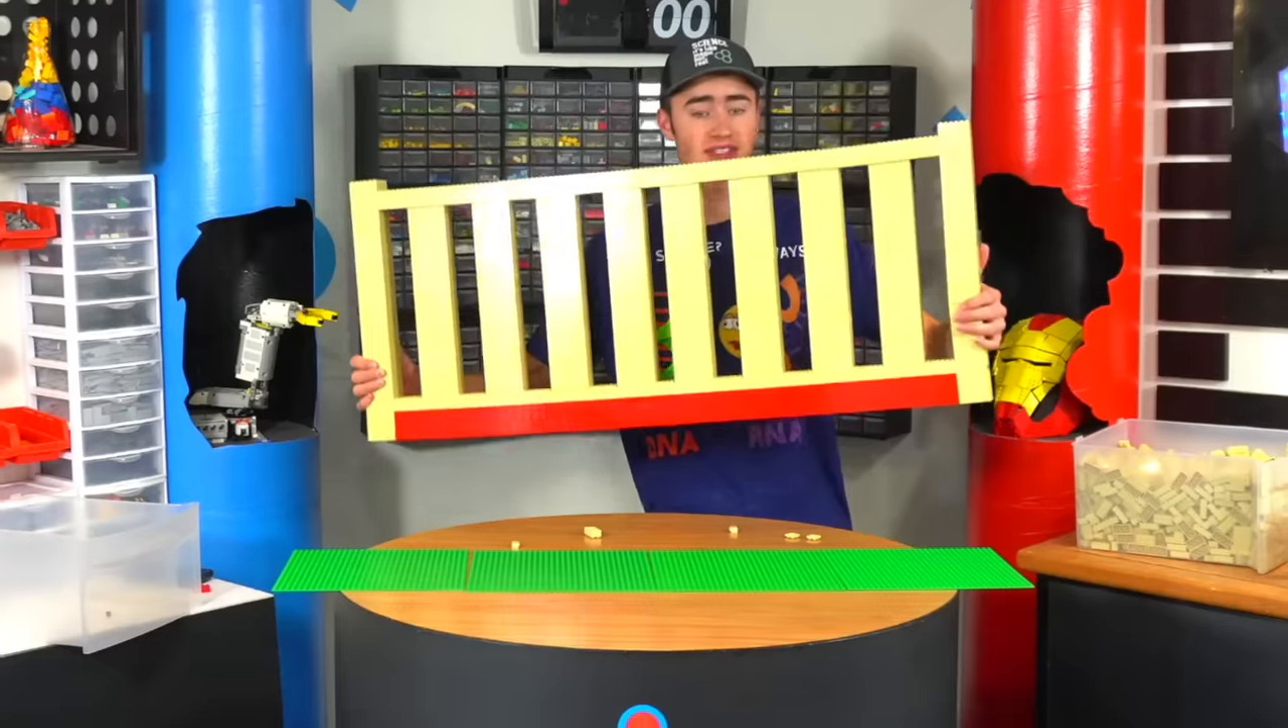Now as you can see, we also built a headrest for the bed.